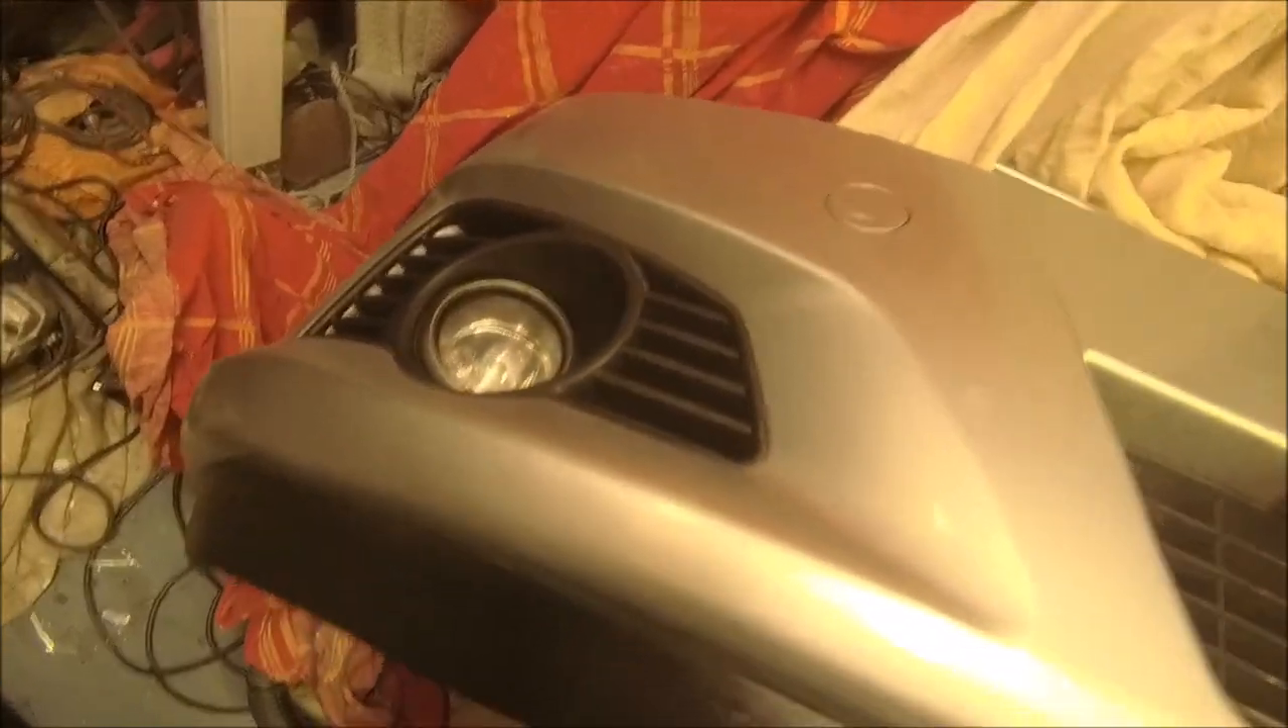So i've got the fog lights back in.